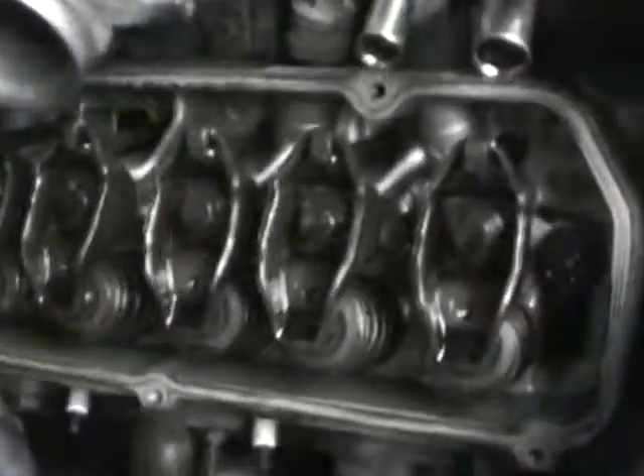Well guys, it's probably like 7 o 'clock now, and I've gotten the passenger side valve cover off, which is where I found the noise, and I don't see anything obvious here right at the moment.